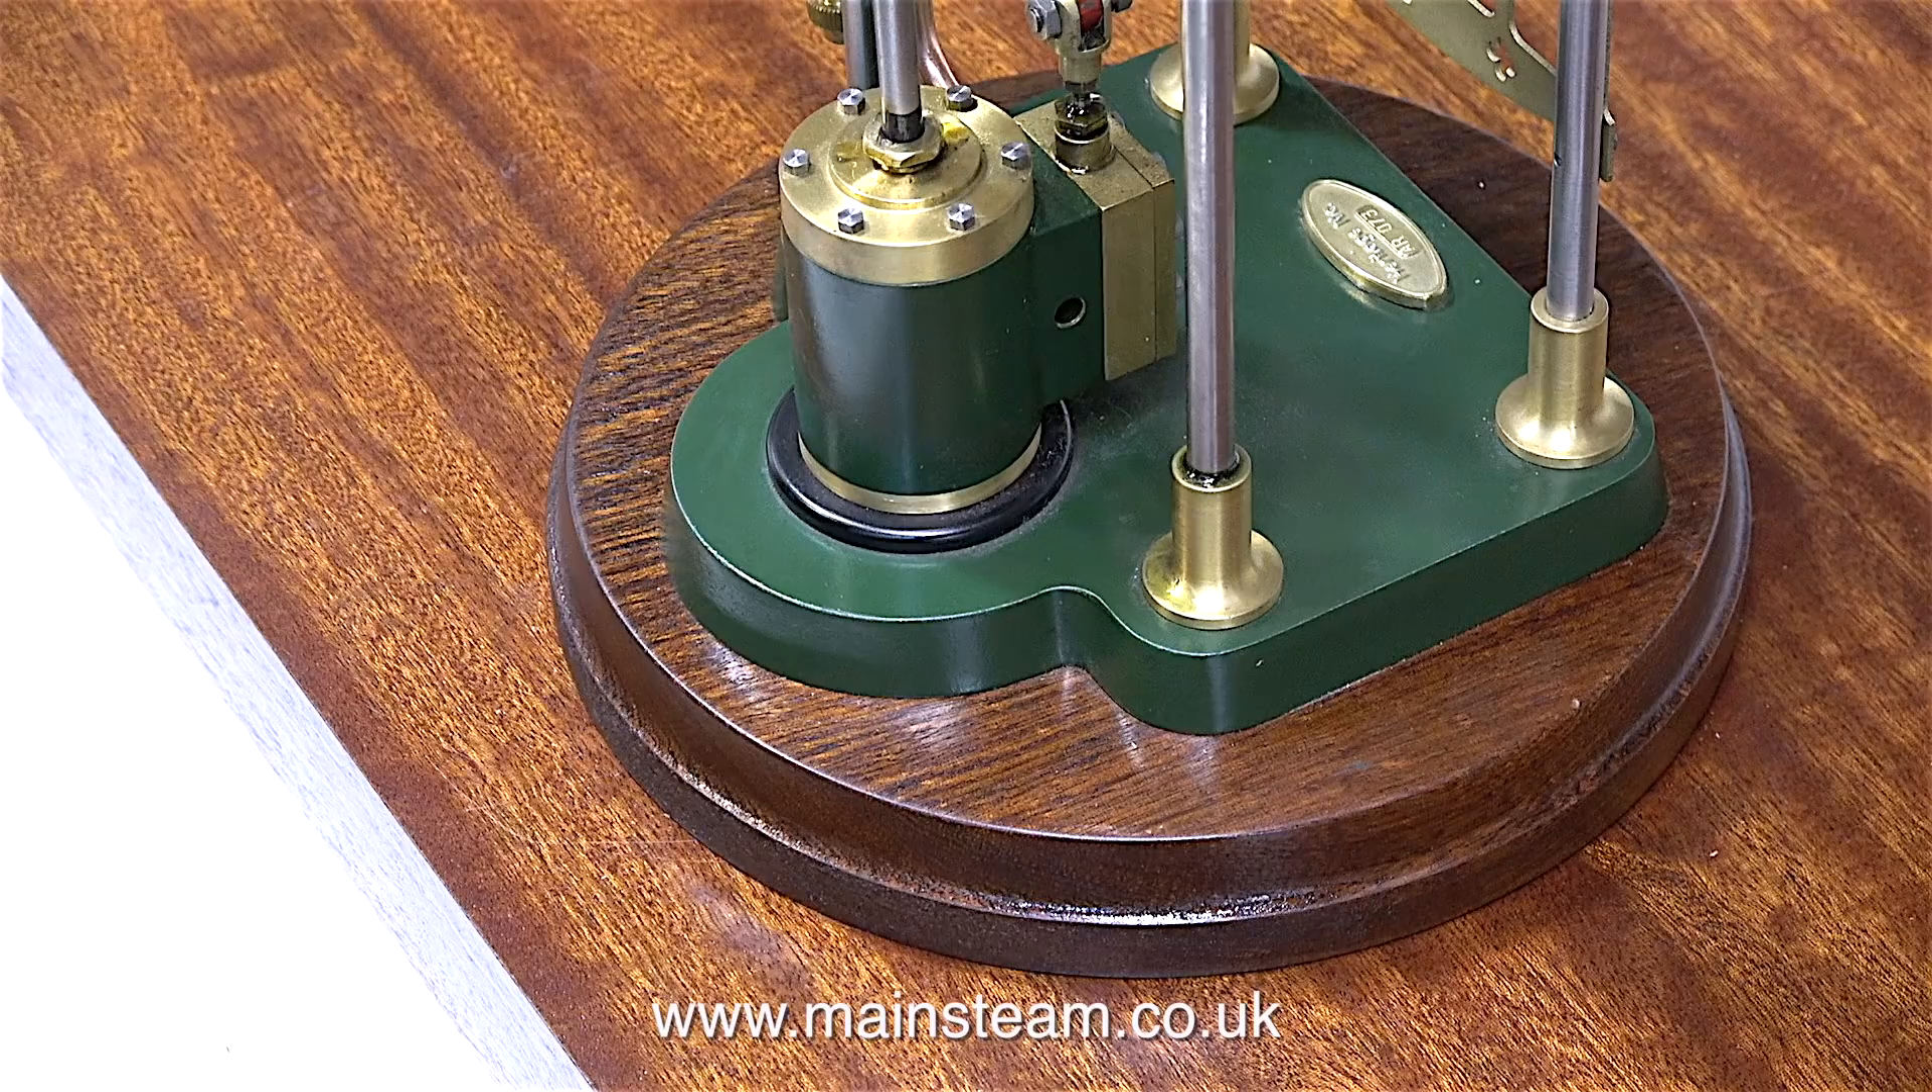So there you have it, the aerial engine is now mounted to the baseboard.